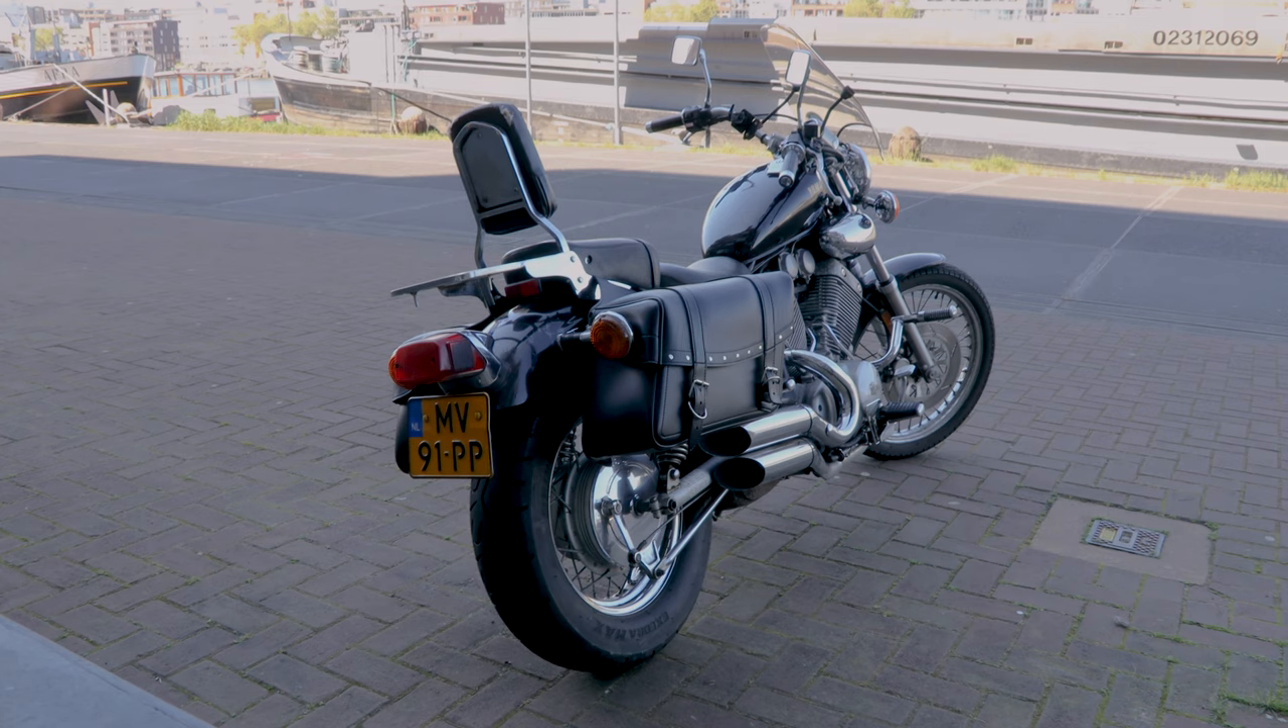So now I'm just putting back the saddles. Finally all done, here's the end result.